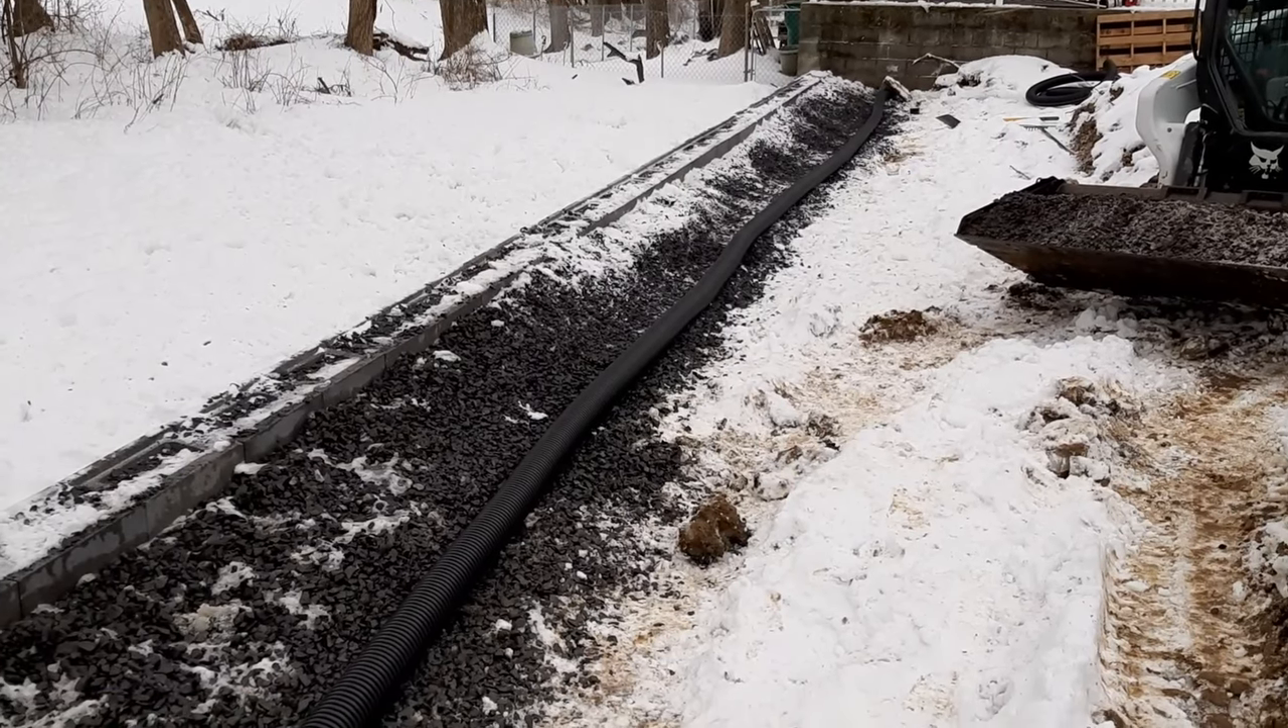The final part of our drainage system is in. This pipe right here is called the heel drain.